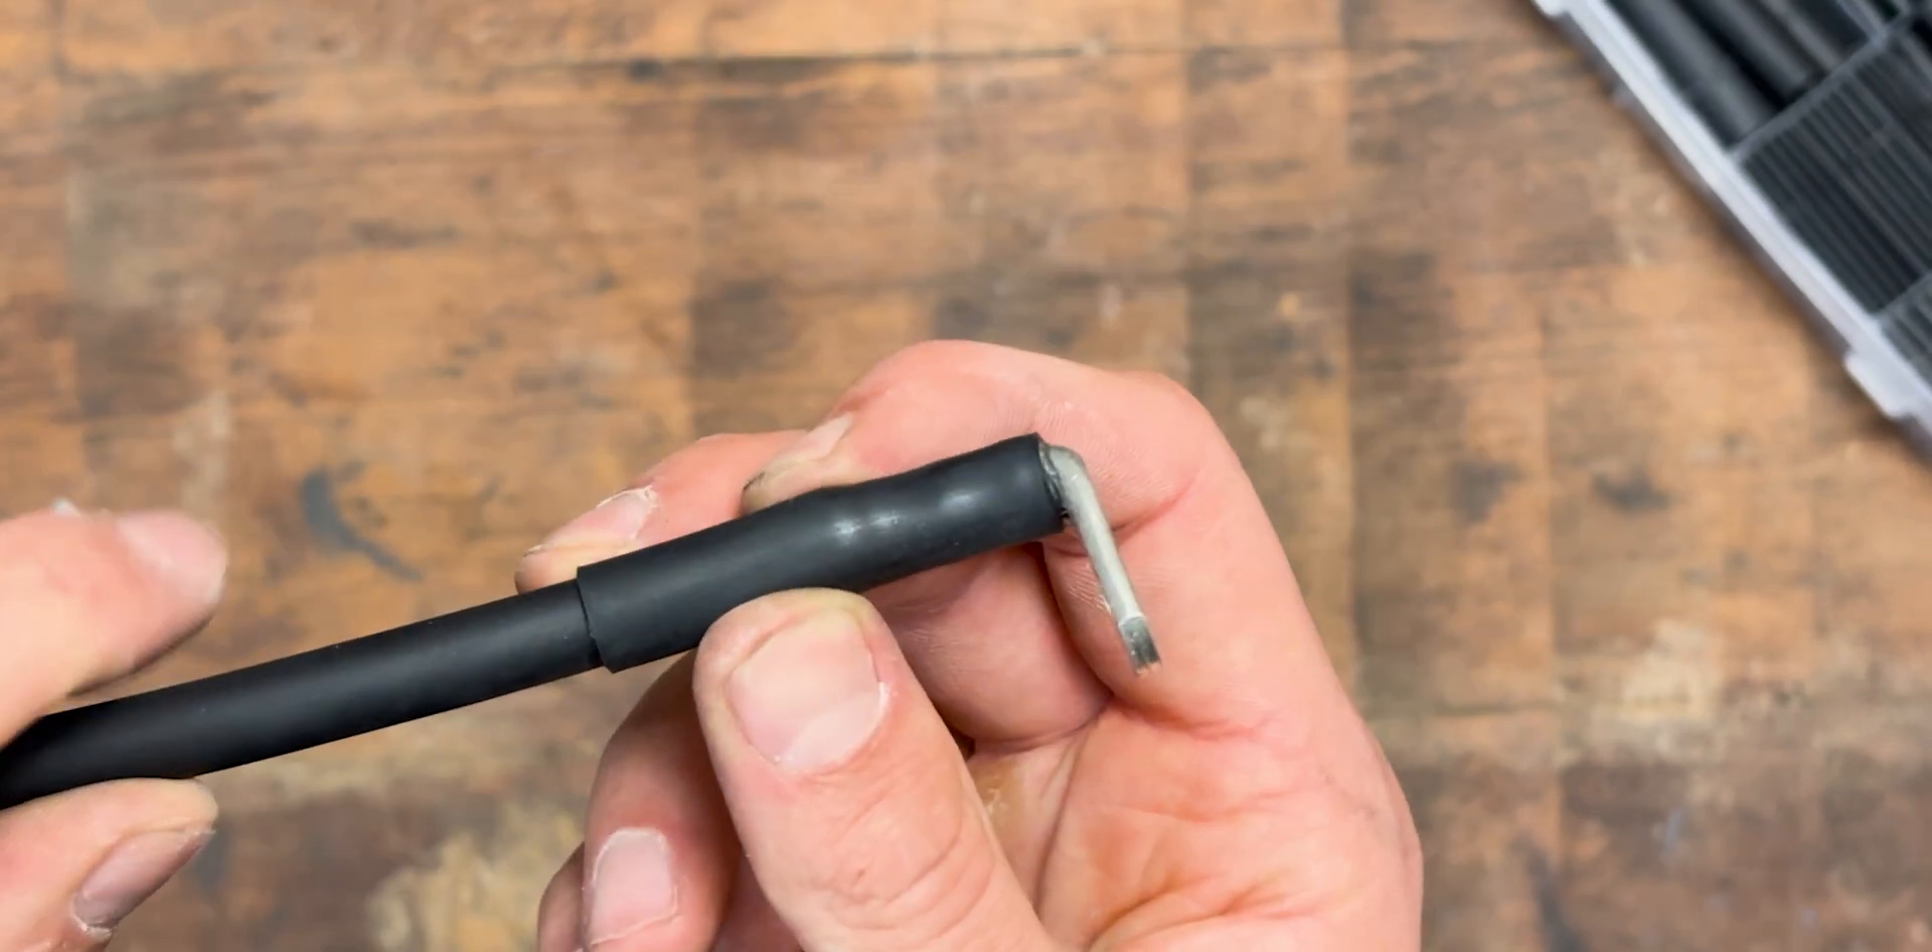So that is what the finished terminal looks like.